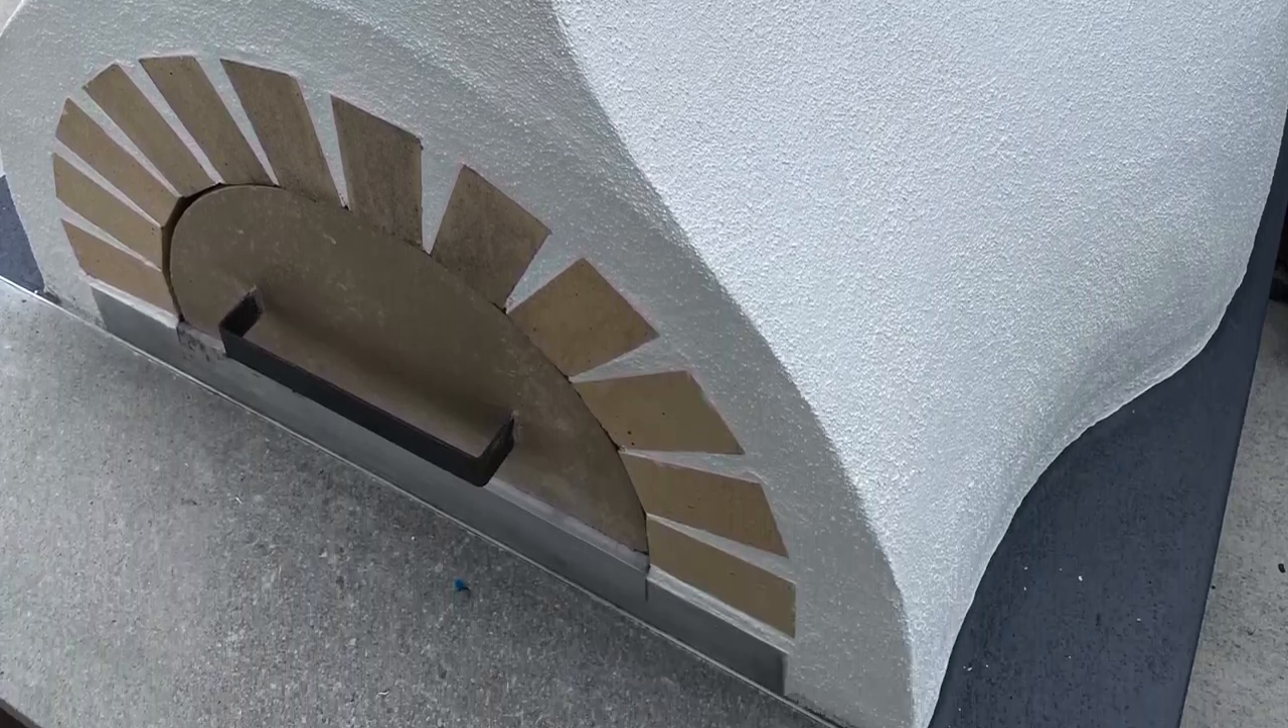So this is the same oven painted up and you can see we've added a door and a little front tile there so it becomes a real feature that you can be proud of in your back garden.